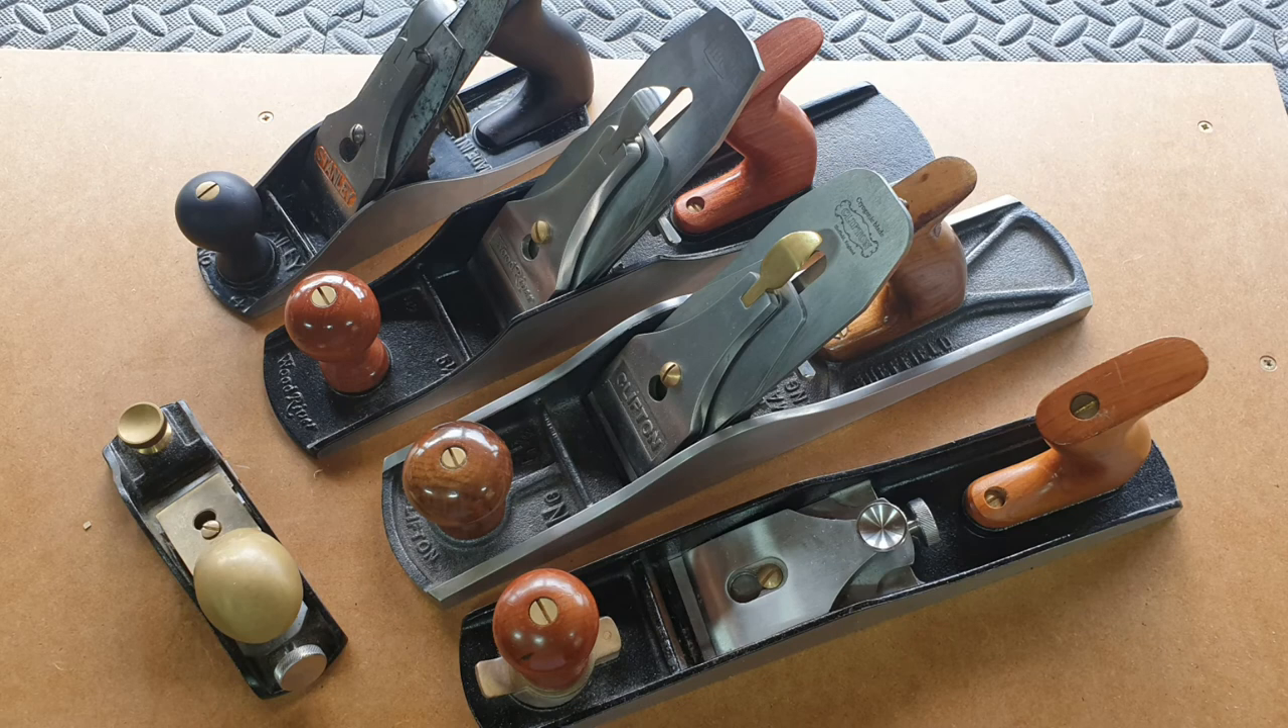I've now put my planes back together again.